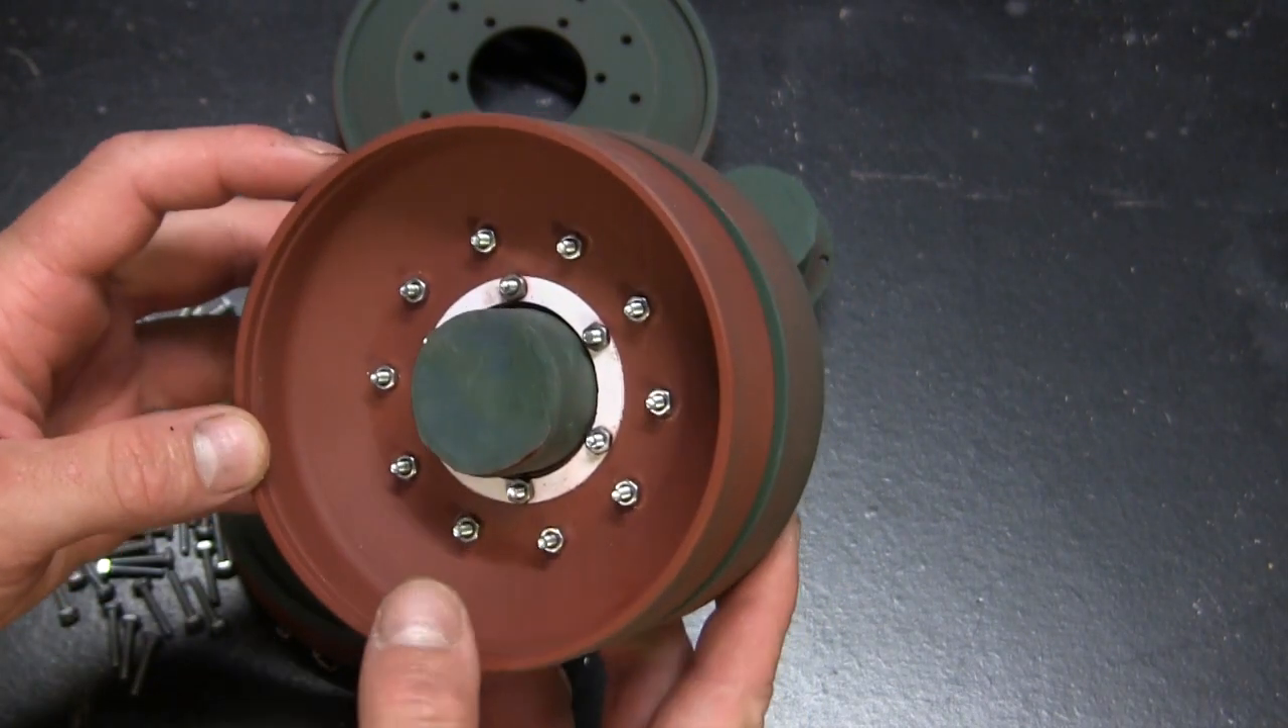Now, the only addition that I made was that of this center ring that we have here.